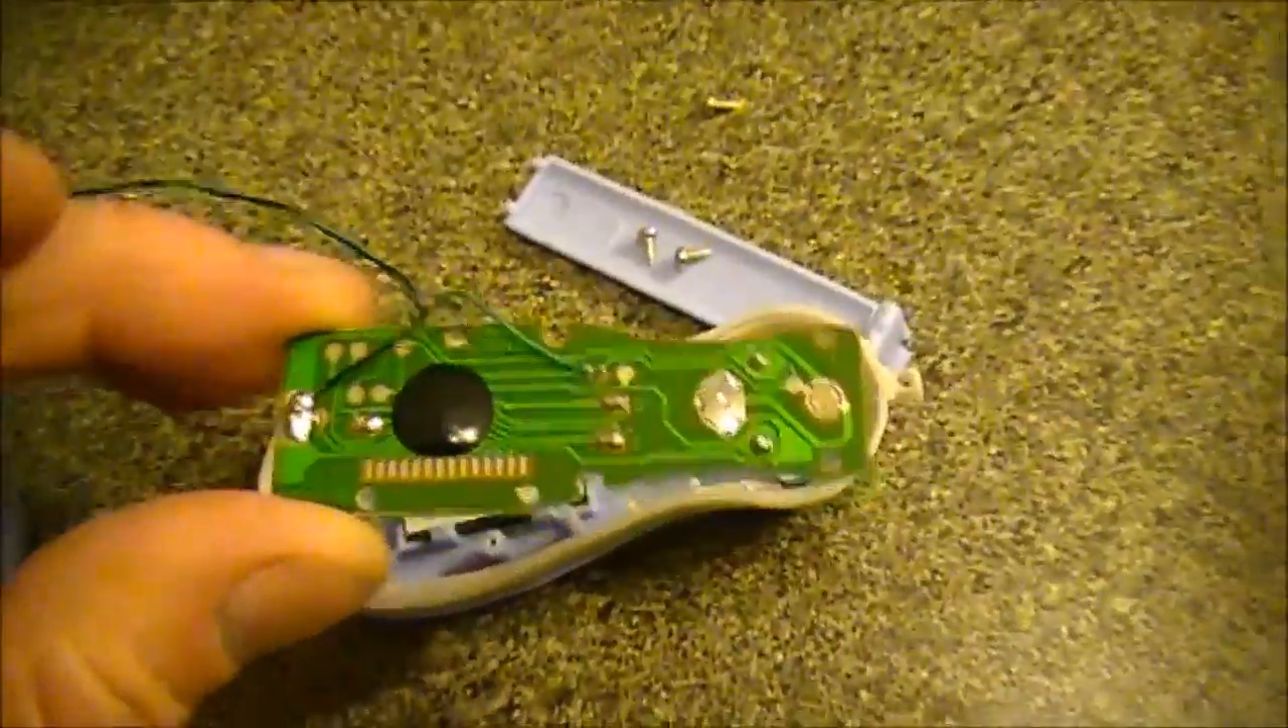Okay so I pulled the board out of this counter.